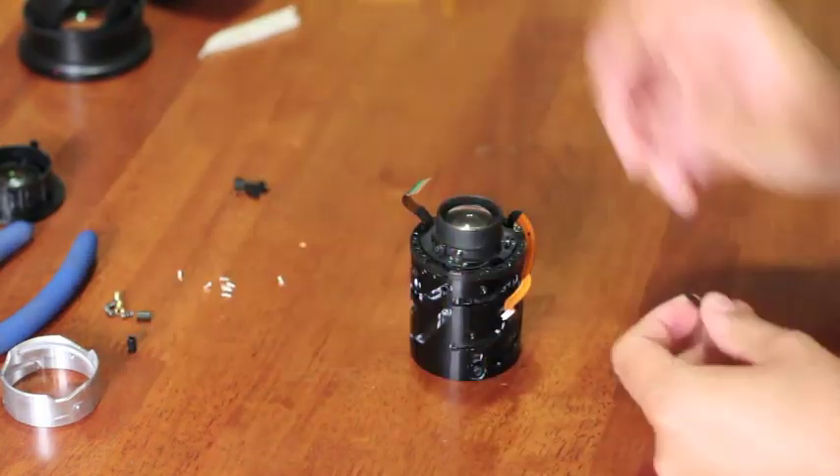The silver ring to the bottom left I've already removed by unscrewing the three screws holding it together.